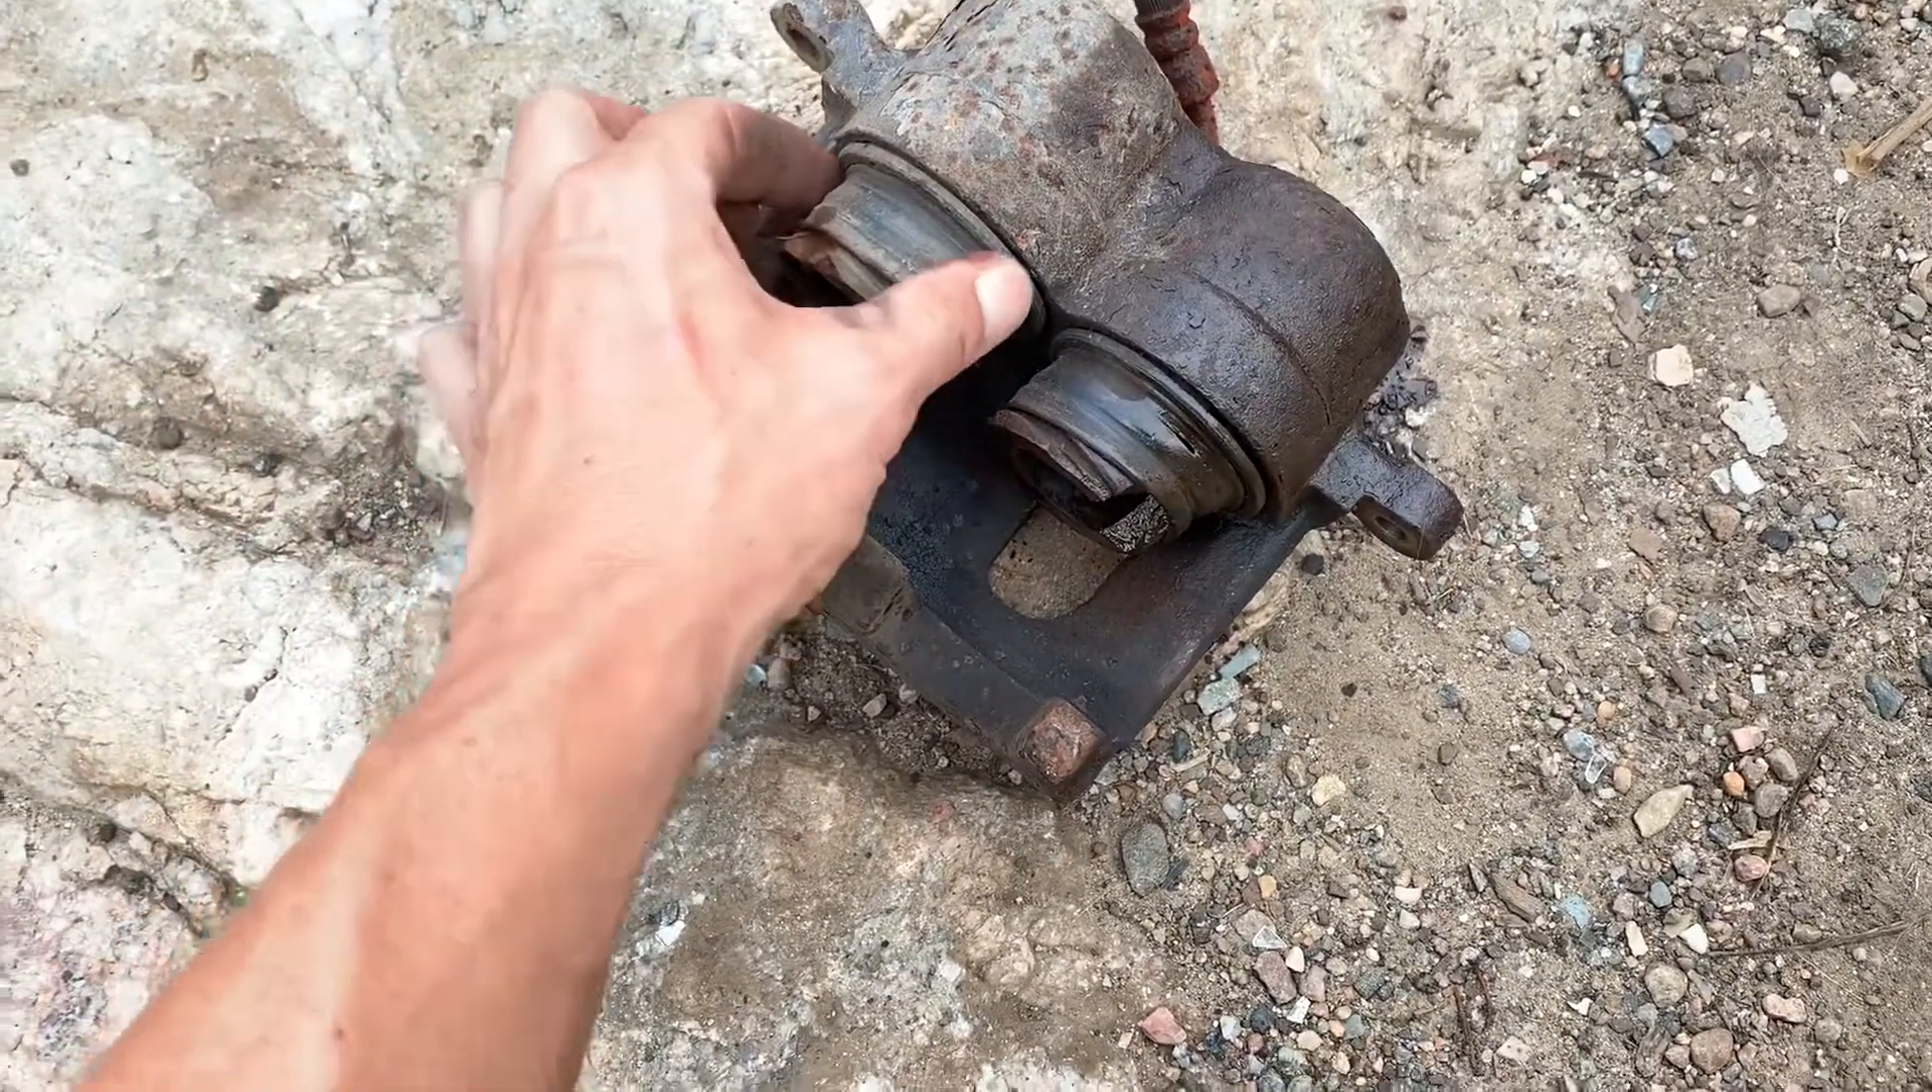These pistons came out way too far beyond their seal.